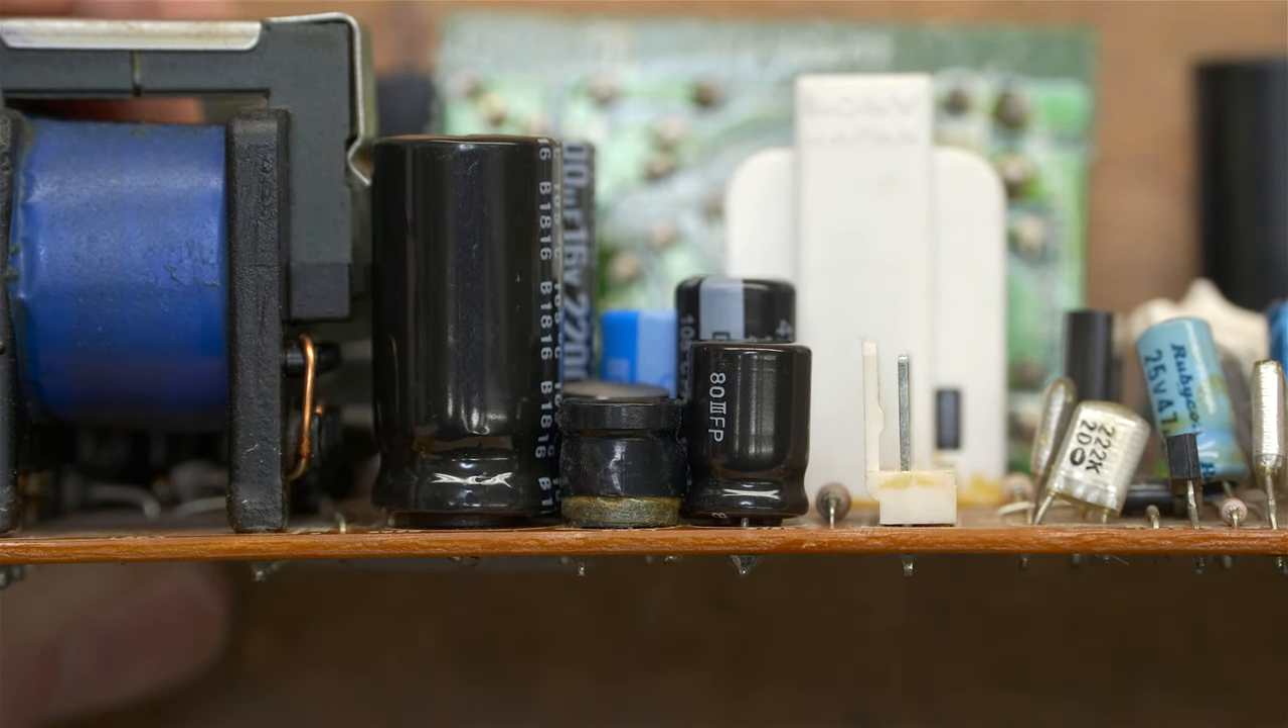Here you can see how the bottoms are flush with the circuit board as they ought to be.